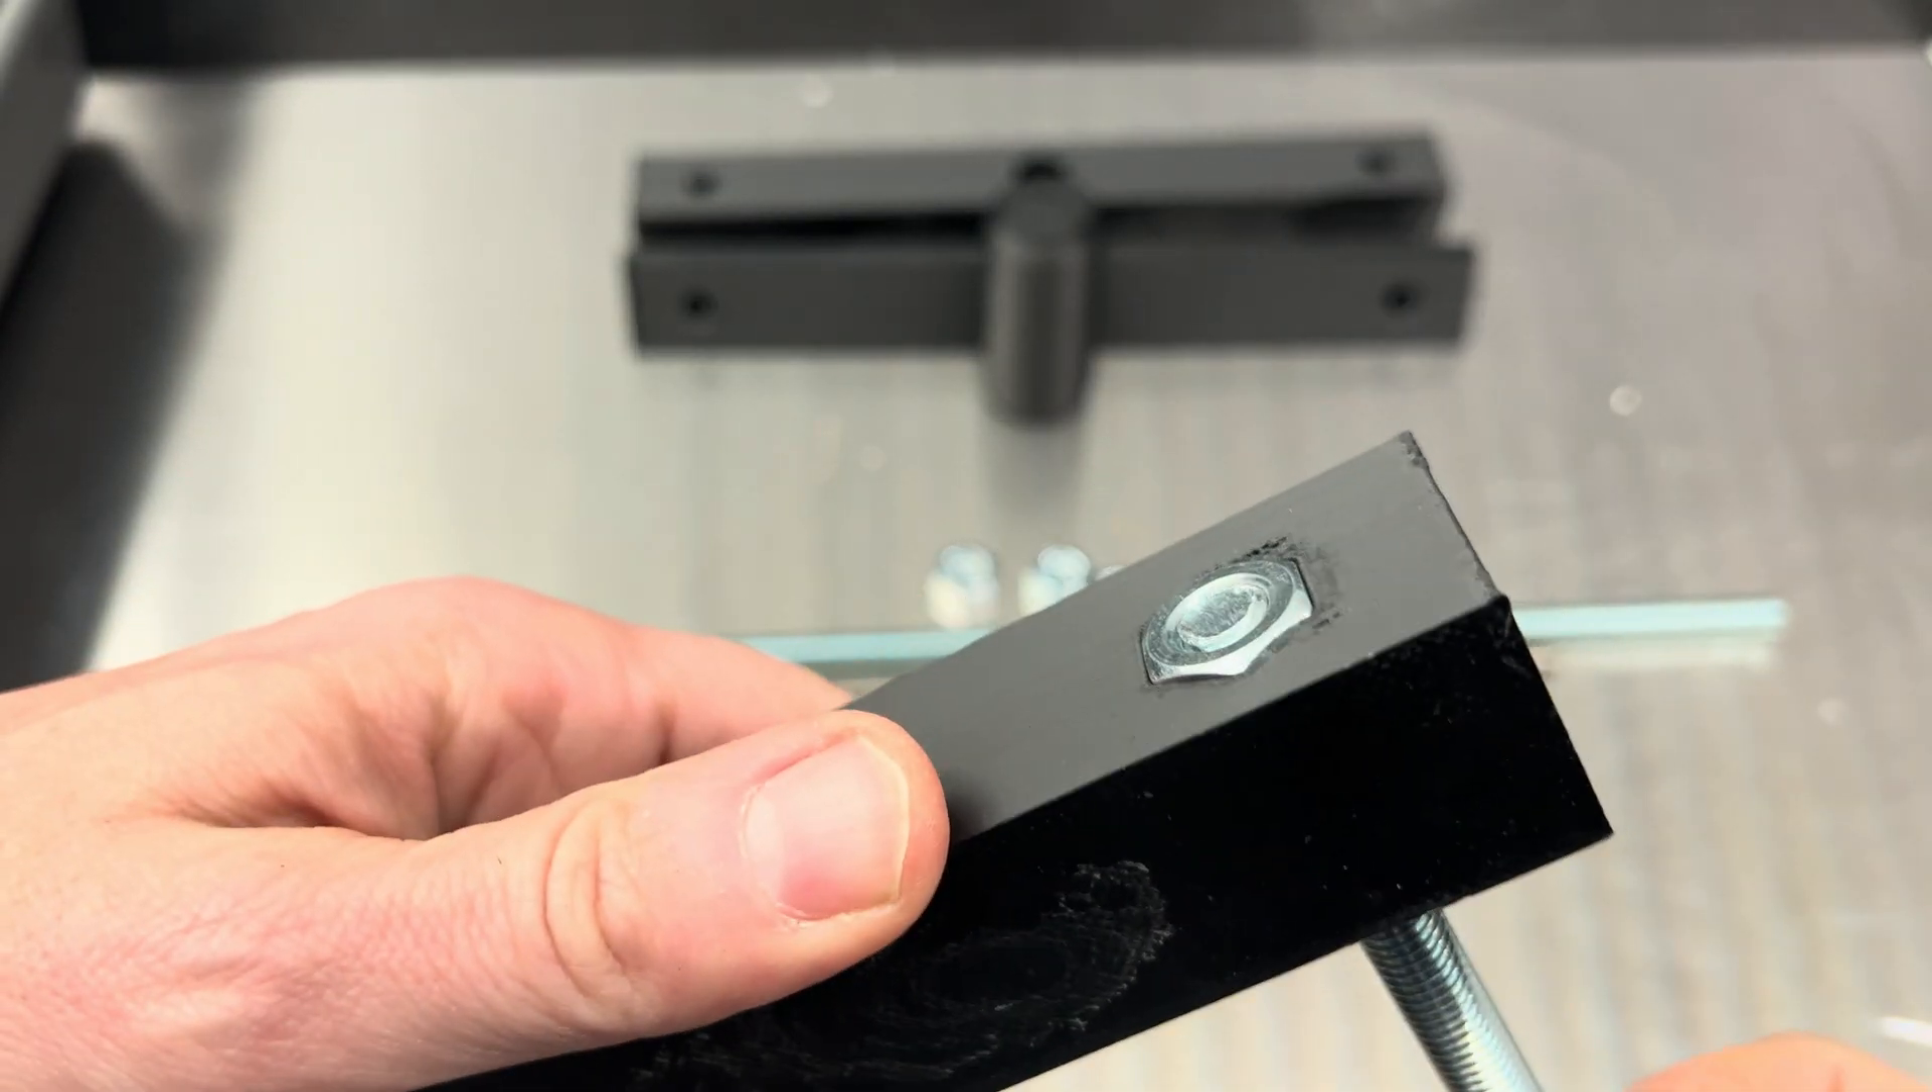So now it's time to put everything together here the rods the nuts and now i push the nuts into the prints and hopefully they fit so far so good.